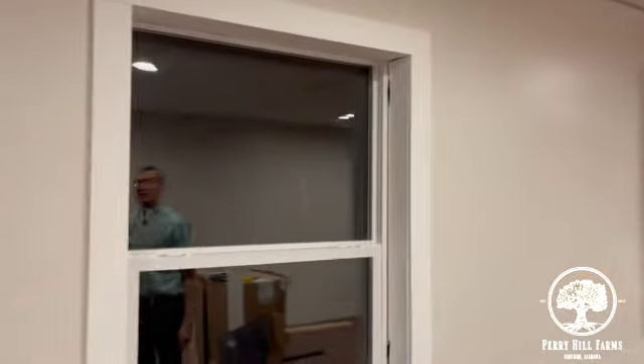We have ordered the molding, and I framed out one window to show Mom, you know, just a farm style frame out.